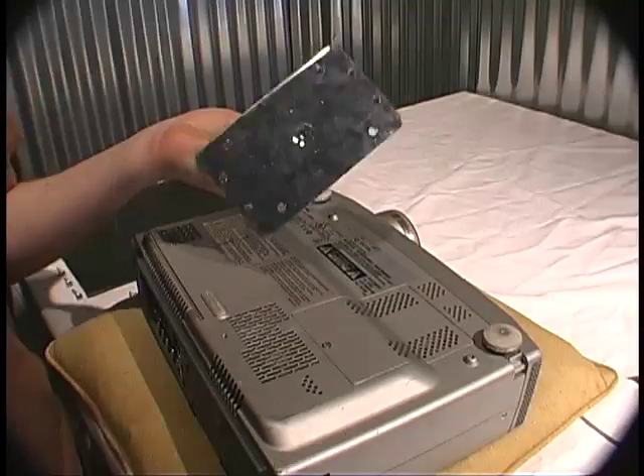We need to get this projector plate on here but we have no way to connect it.